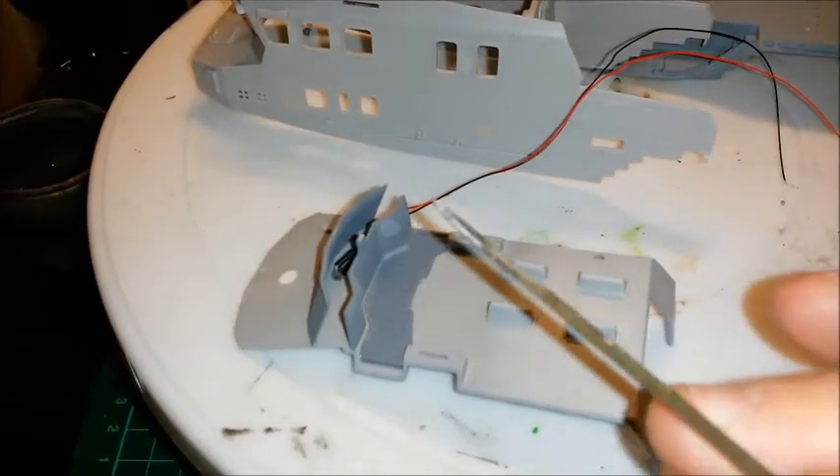I've started work on the roof, ready to mount it into the actual superstructure.